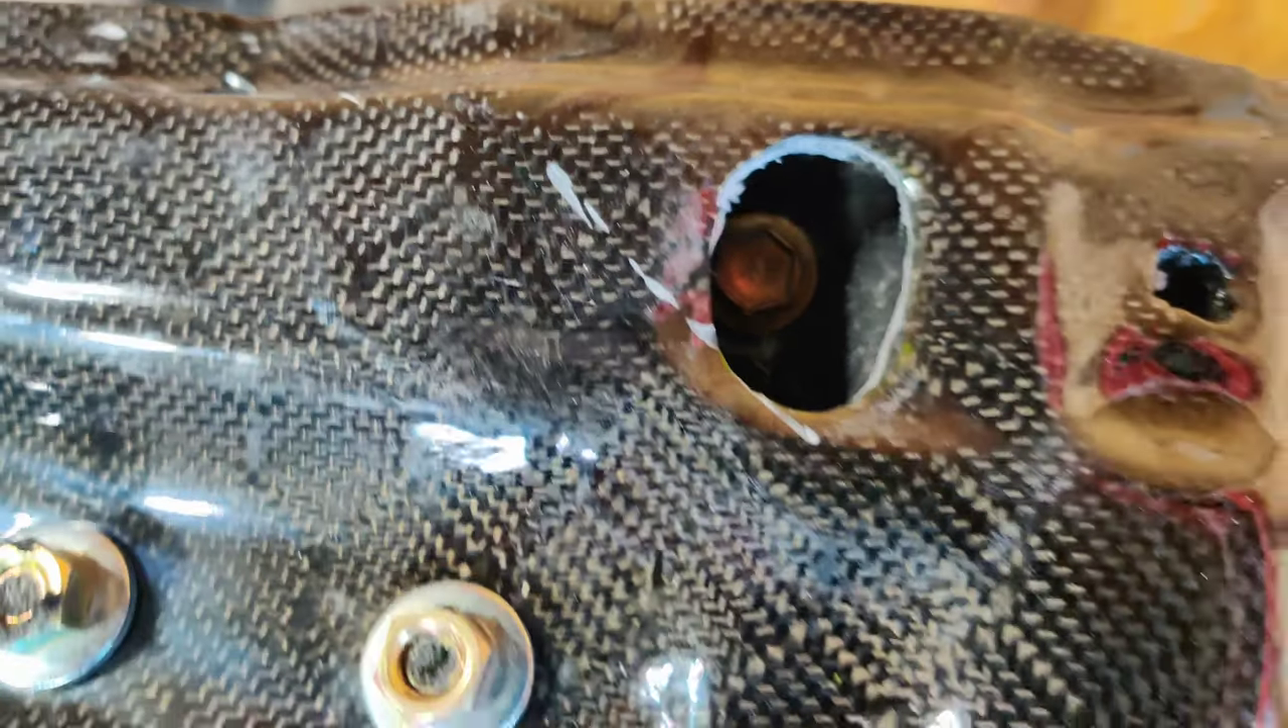I had to open up this hole a little bit more just because as you guys can see it's kind of off.